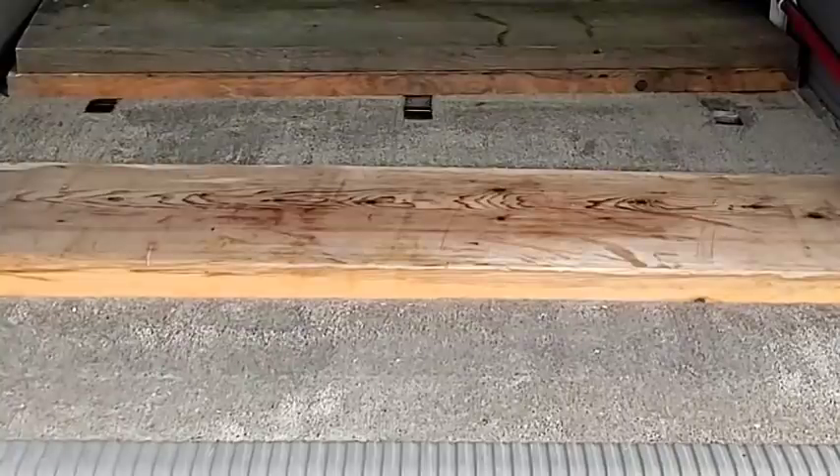Before we put the tank on the bed of the truck, I have to get these pieces of wood out of here because that's what I use to give the tank a tilt.